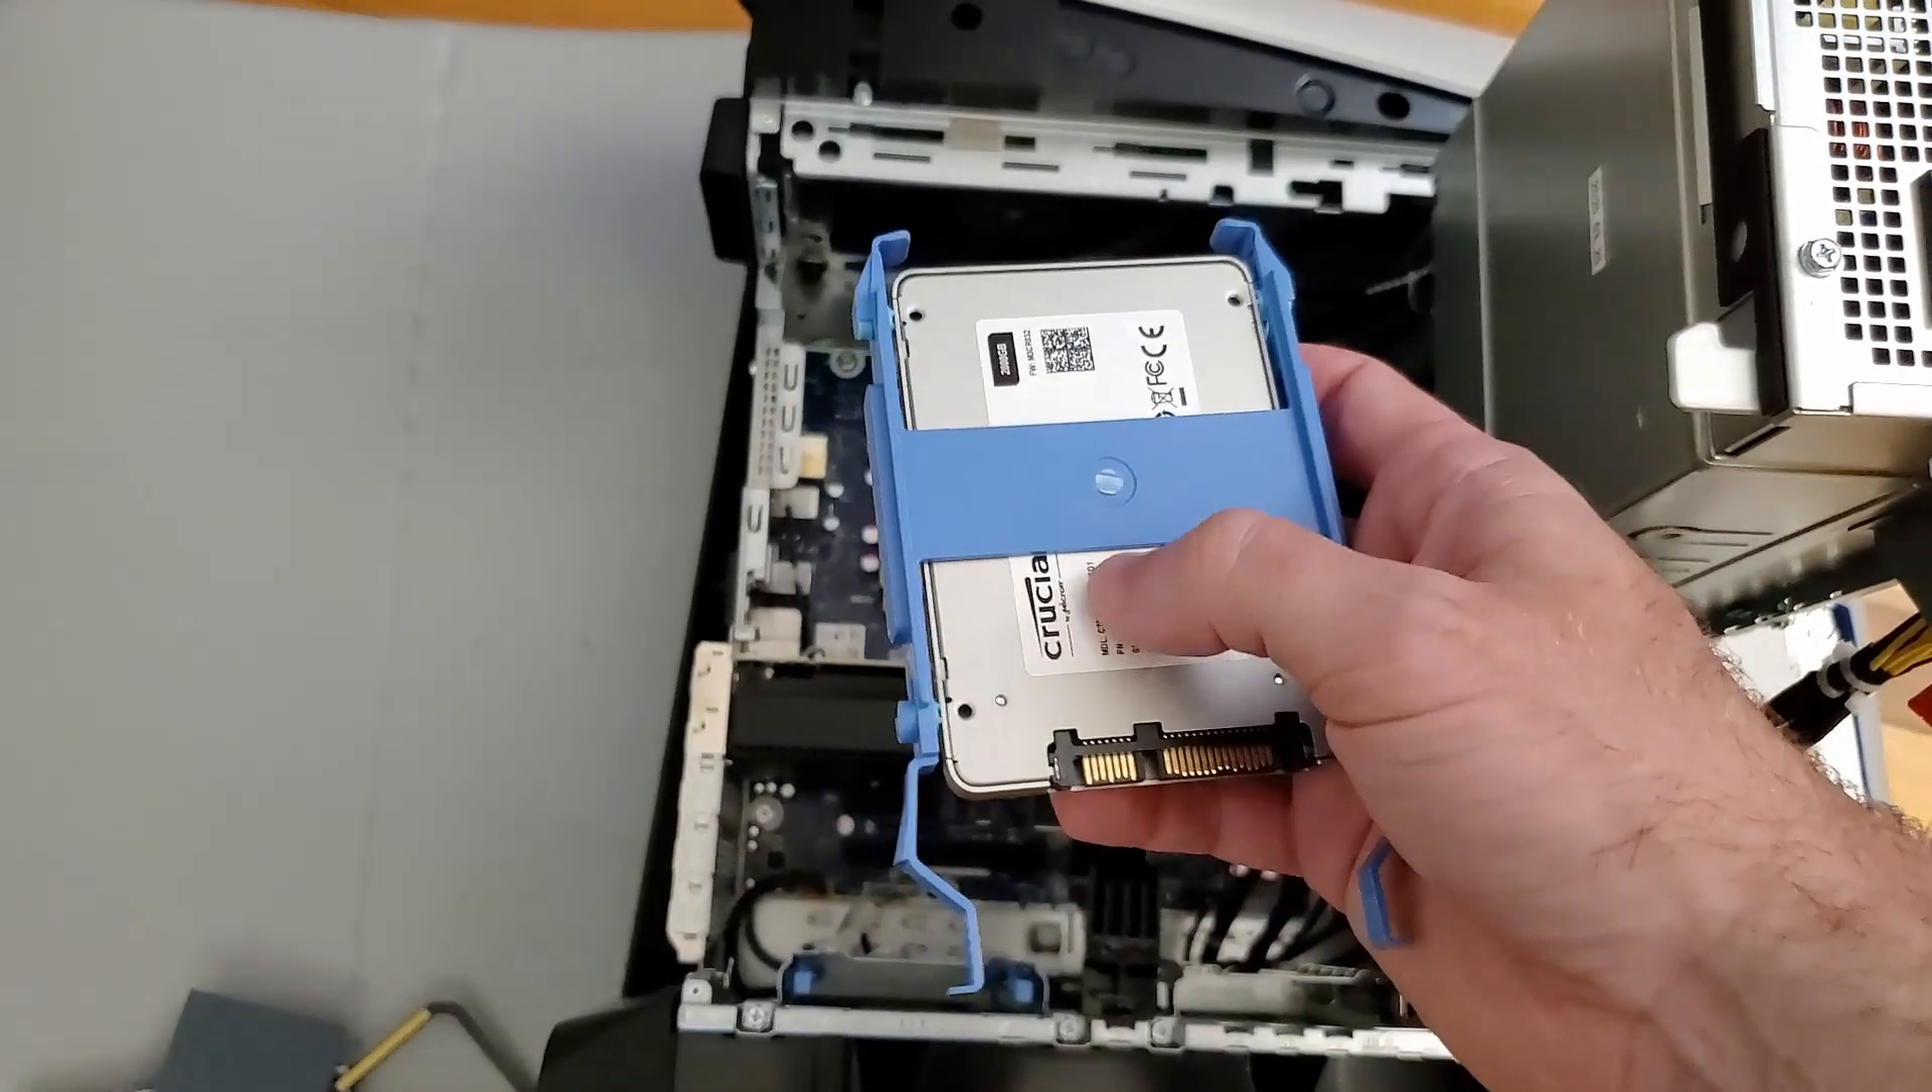And here we have our hard drive installed in the cage.